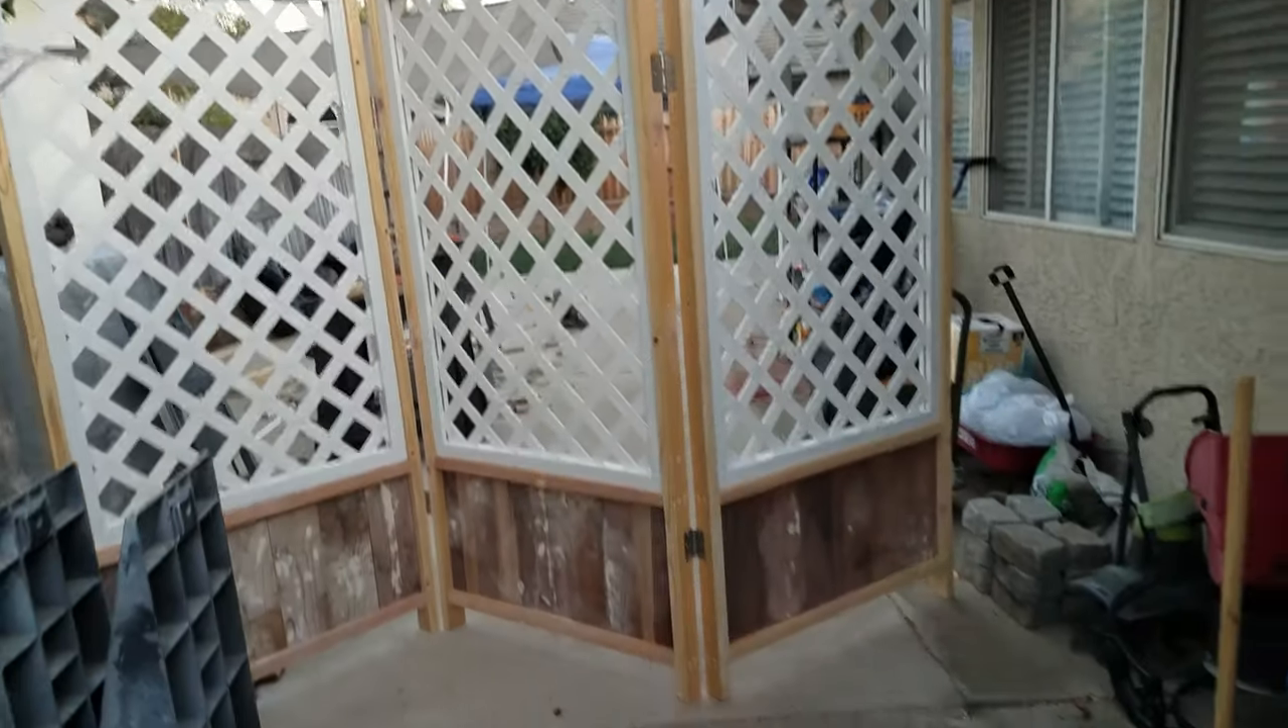Got the panels on and i got the sections on the hinges and it's it's standing.